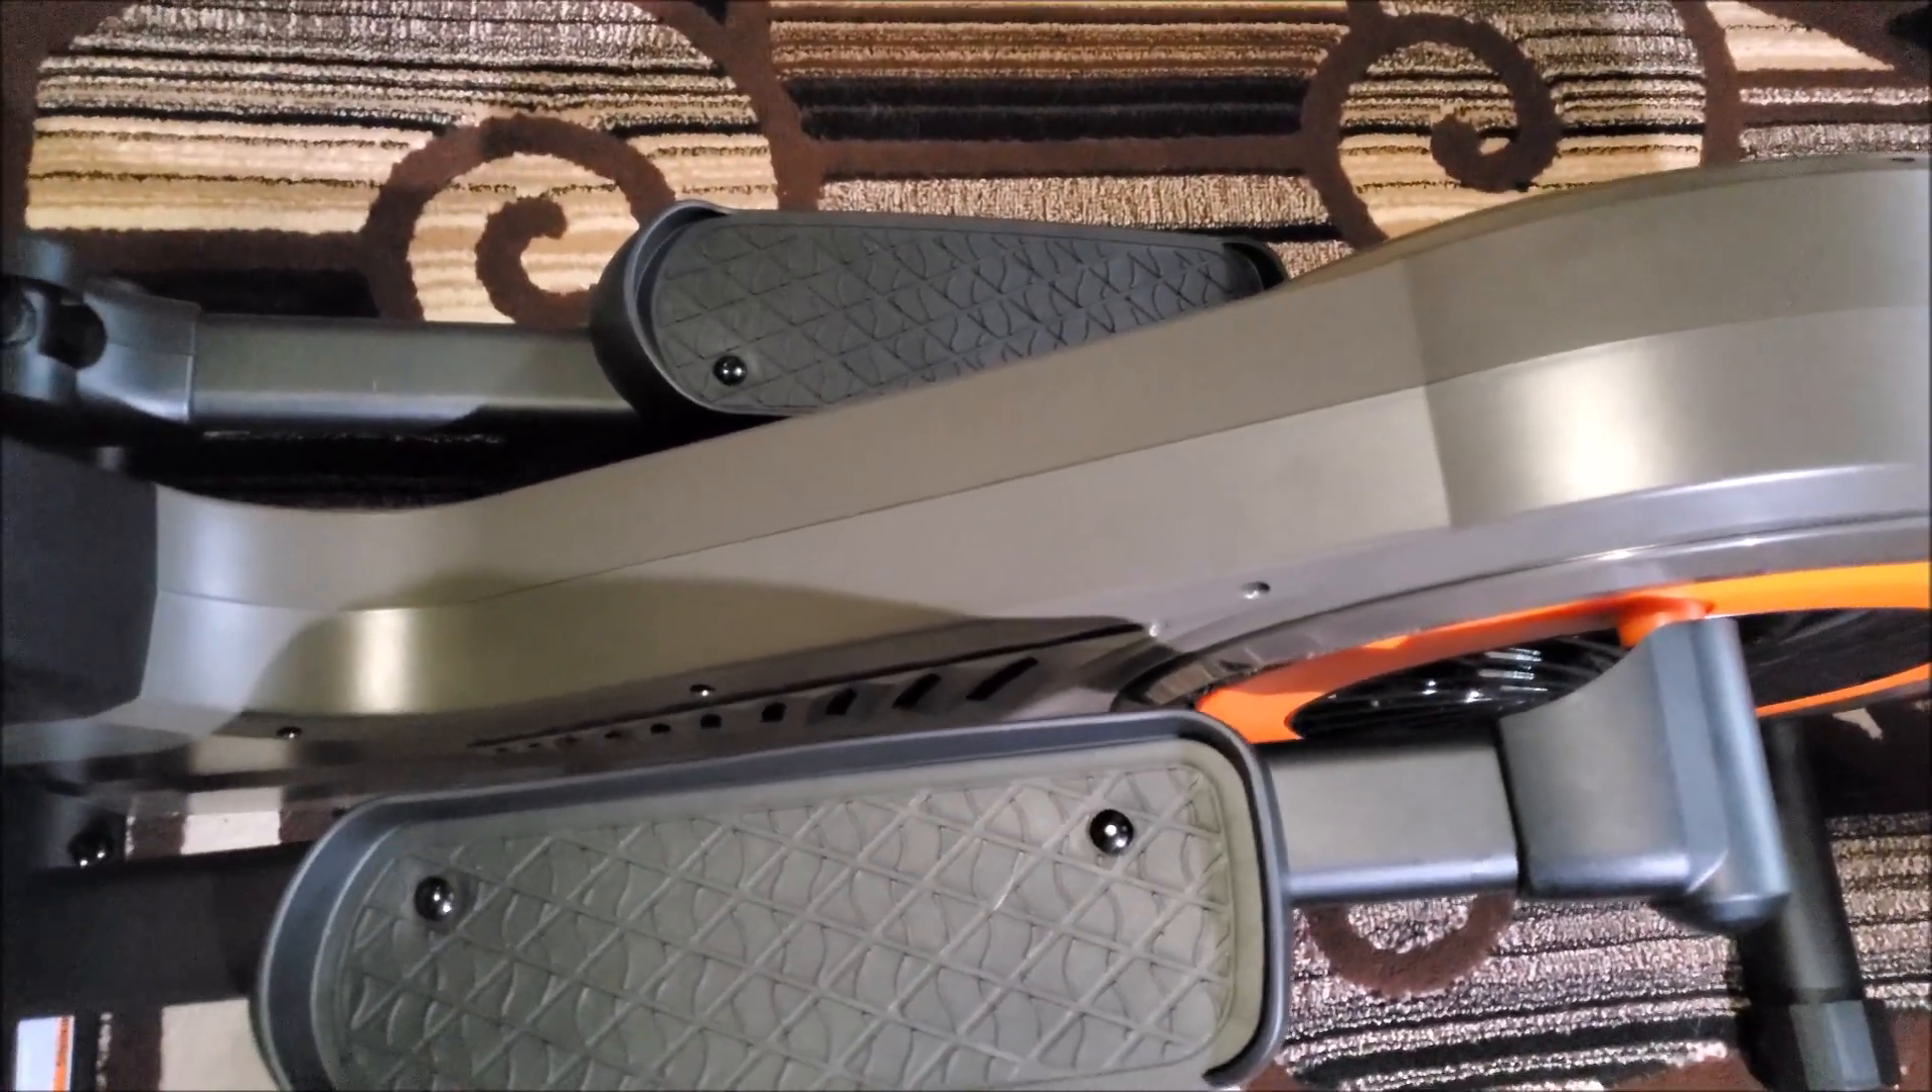So we got the pedals on. They screw on with those screws. They just screw underneath.